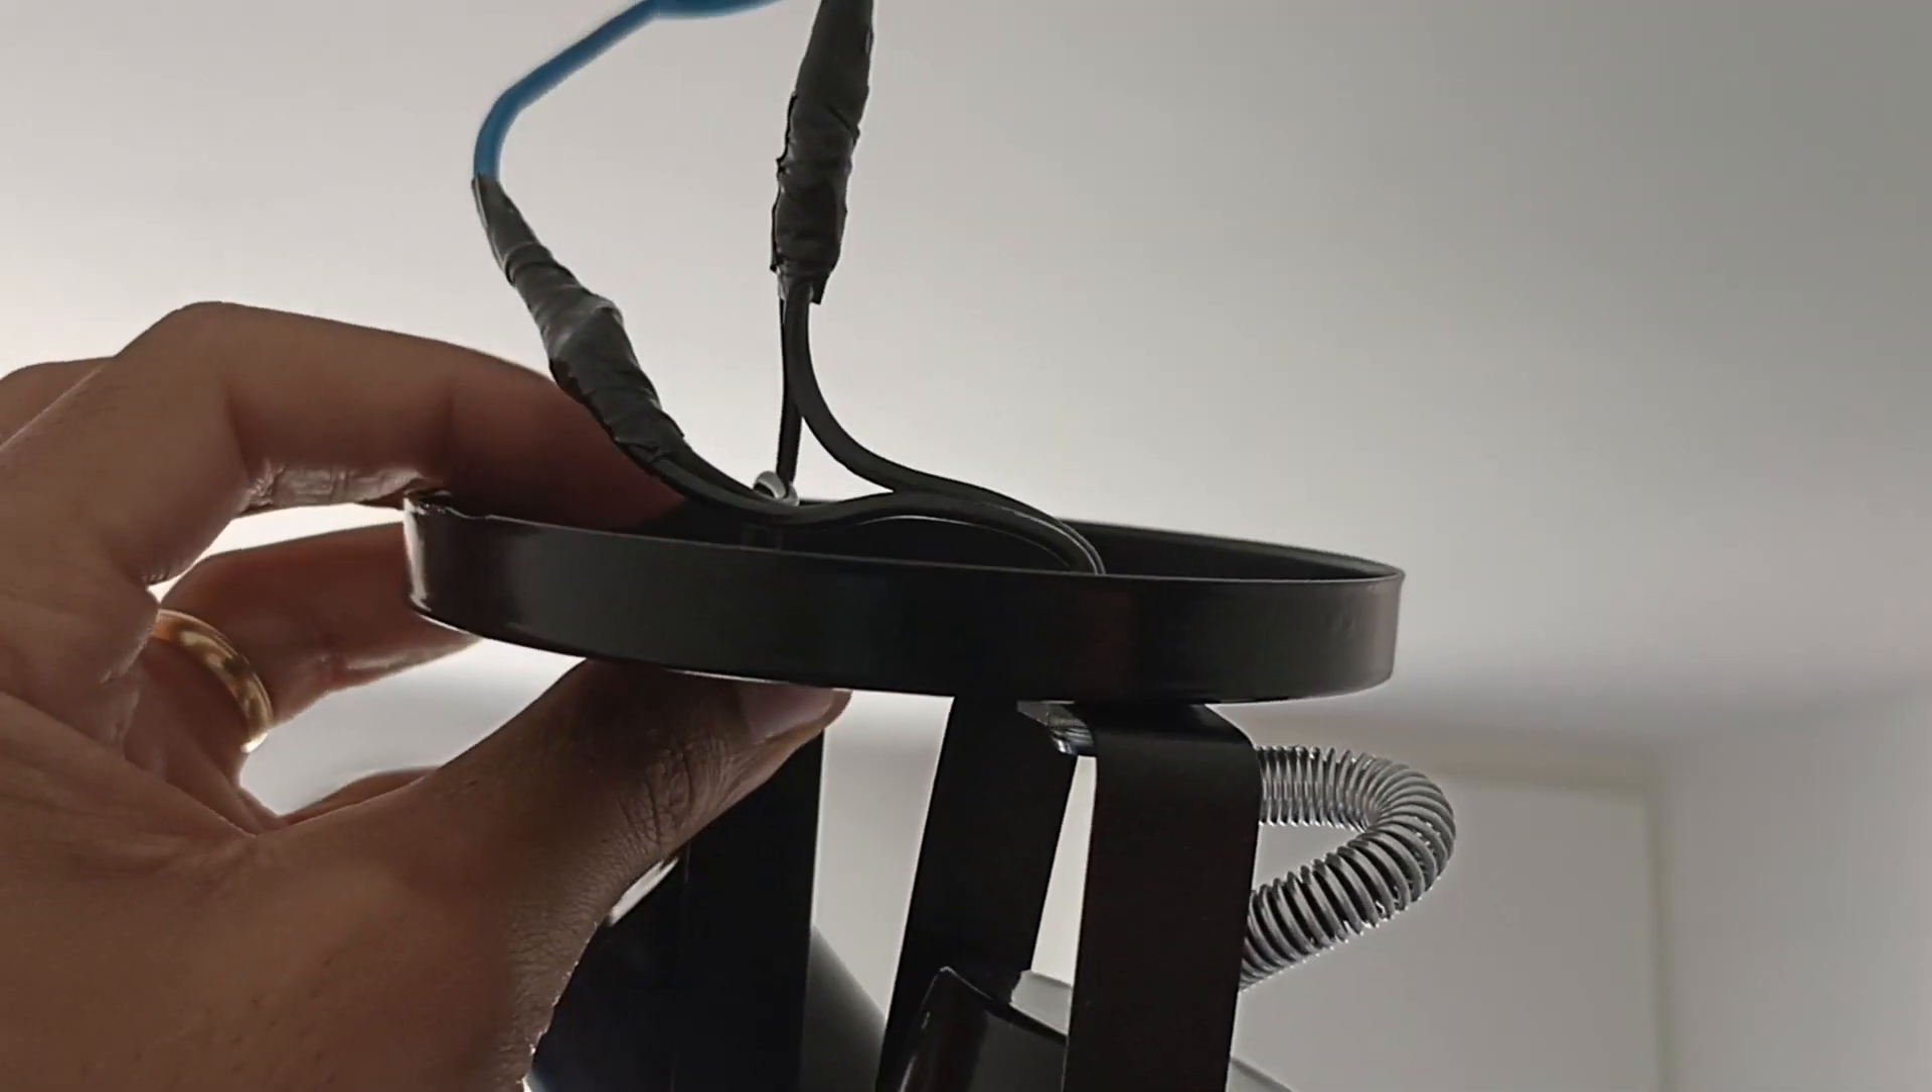Então aqui eu já fiz a ligação da fiação pessoal já isolei com fita isolante tá agora é só a gente fixar lá no teto de forma definitiva e testar.